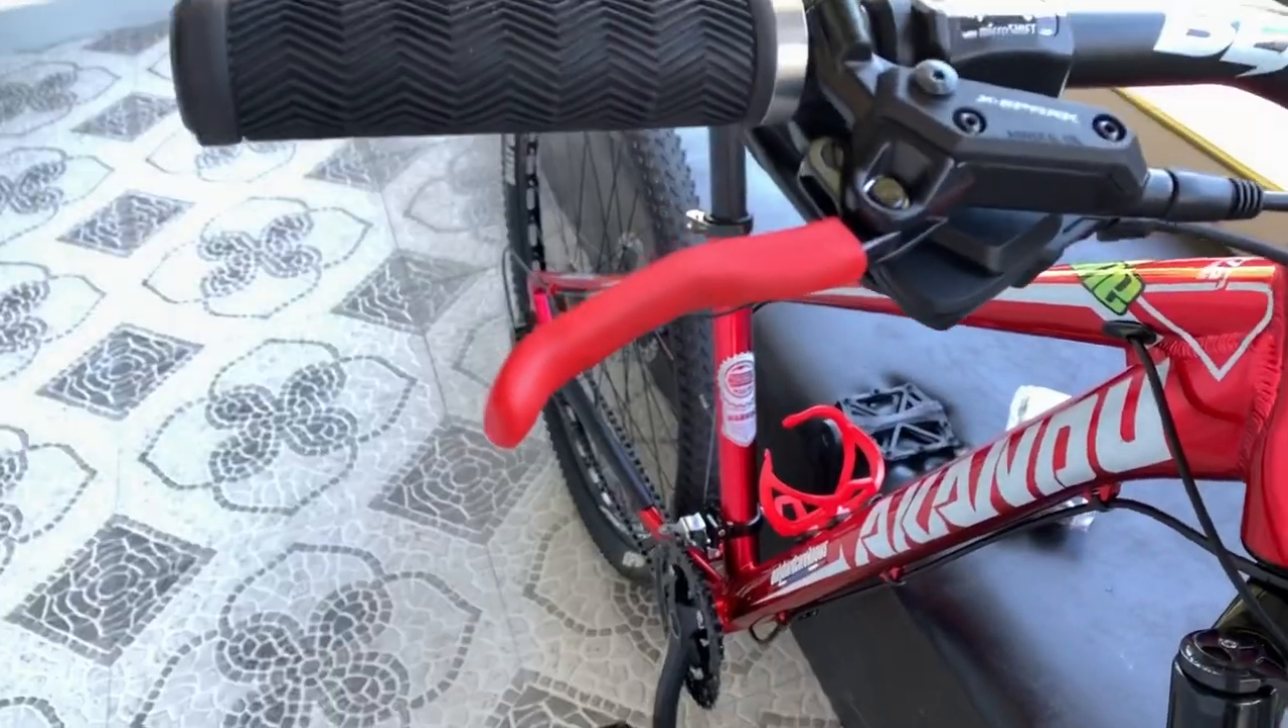So na-install na po natin yung Brake lever Protector natin.